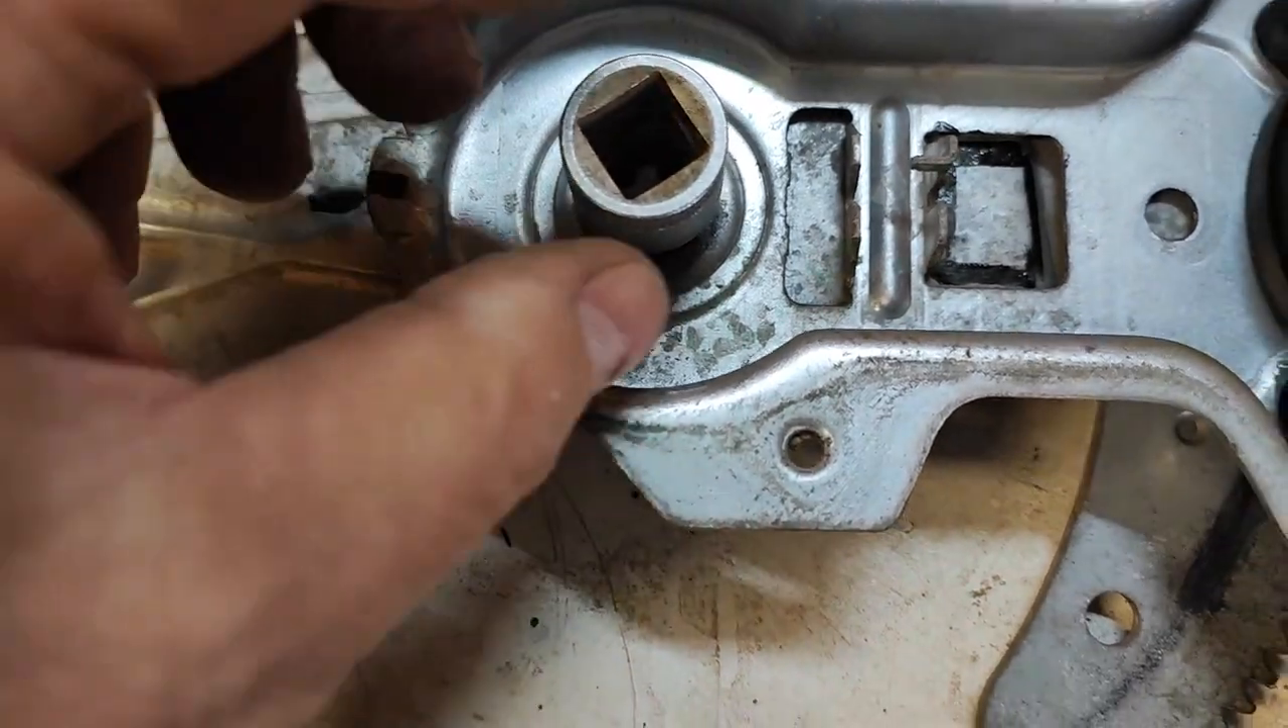I've got this 12 socket and it fits into that hole quite nicely.